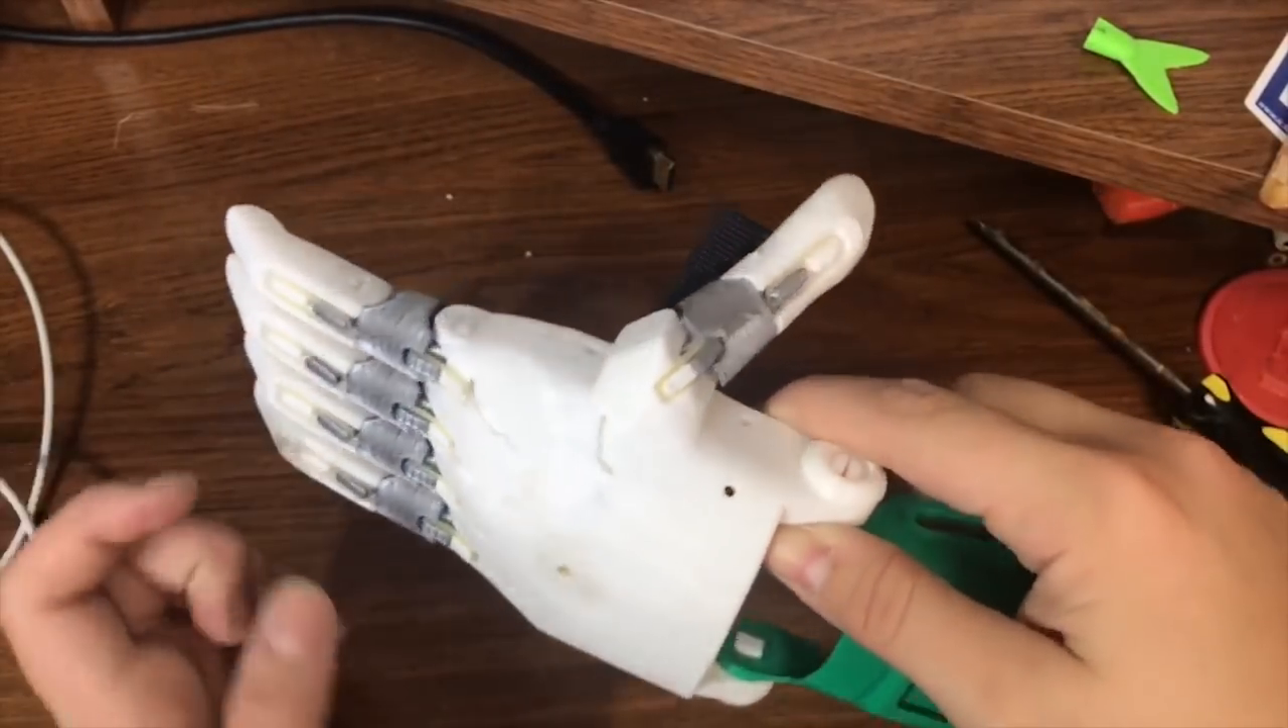So there we go we have all of the fingers connected like that and now we can add the padding.